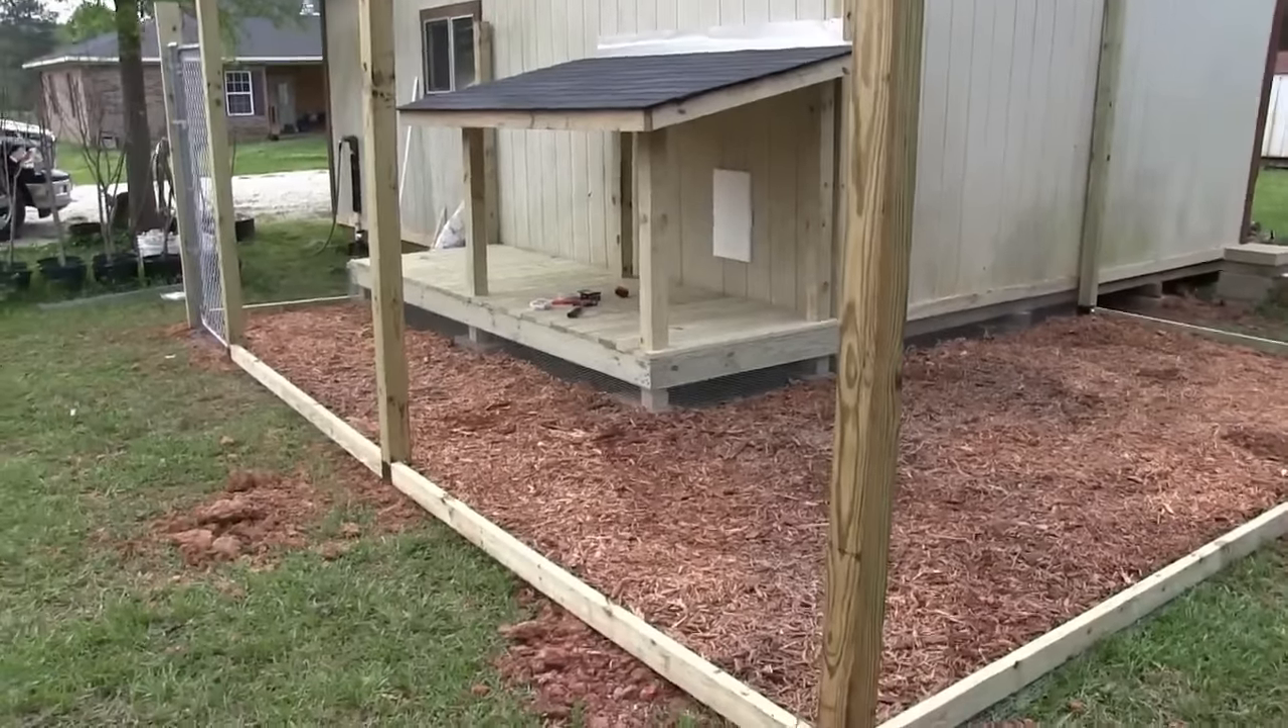So now the only thing I have left to do is put the fence in and we're gonna do that next.